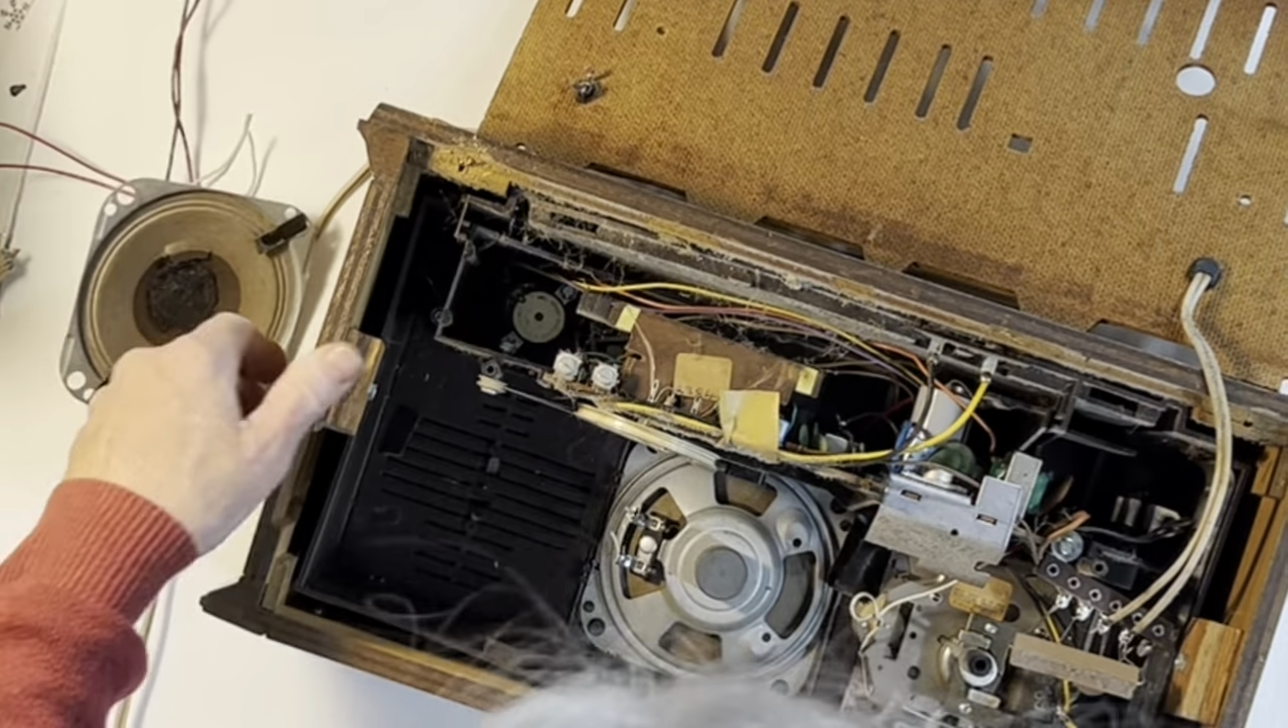I removed all the screws on the back of the clock and then removed the back cover.